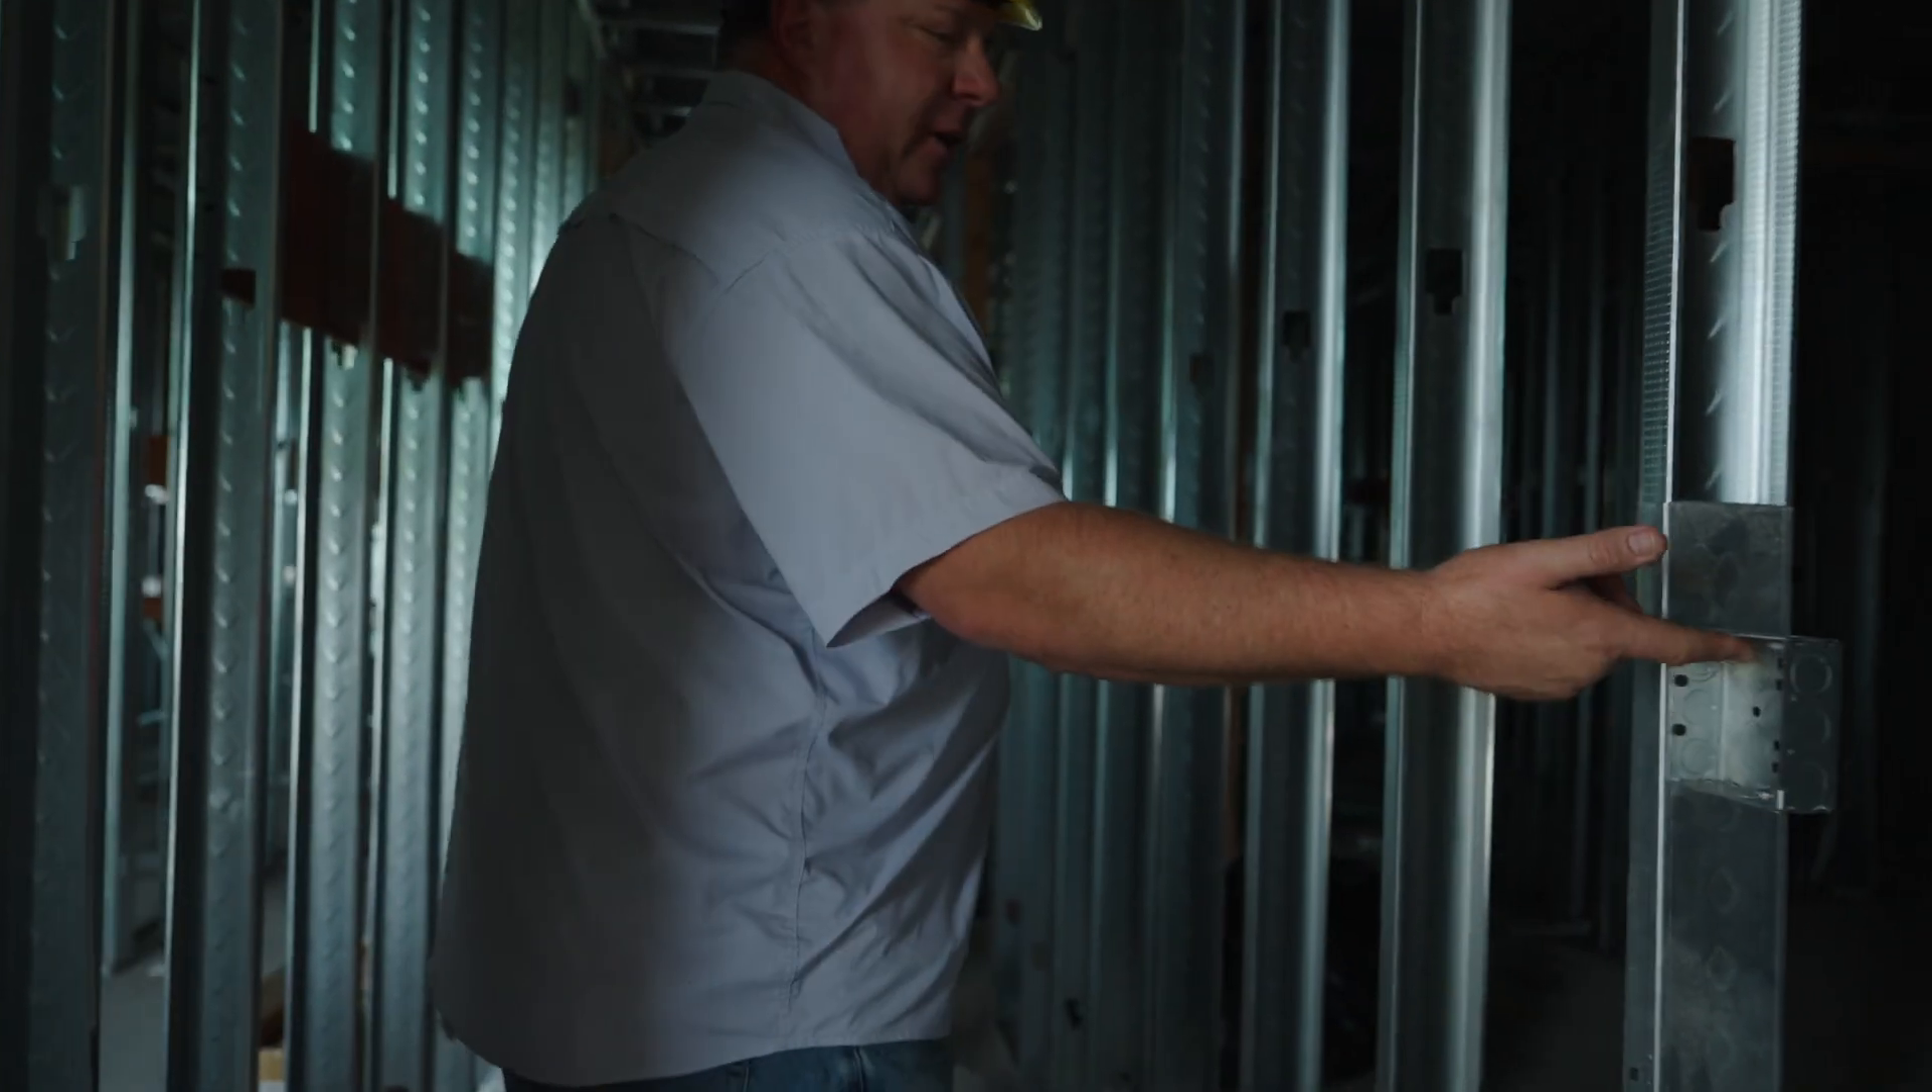So the junction boxes are in for the light switches. We just haven't run the conduit and the wires to them yet.